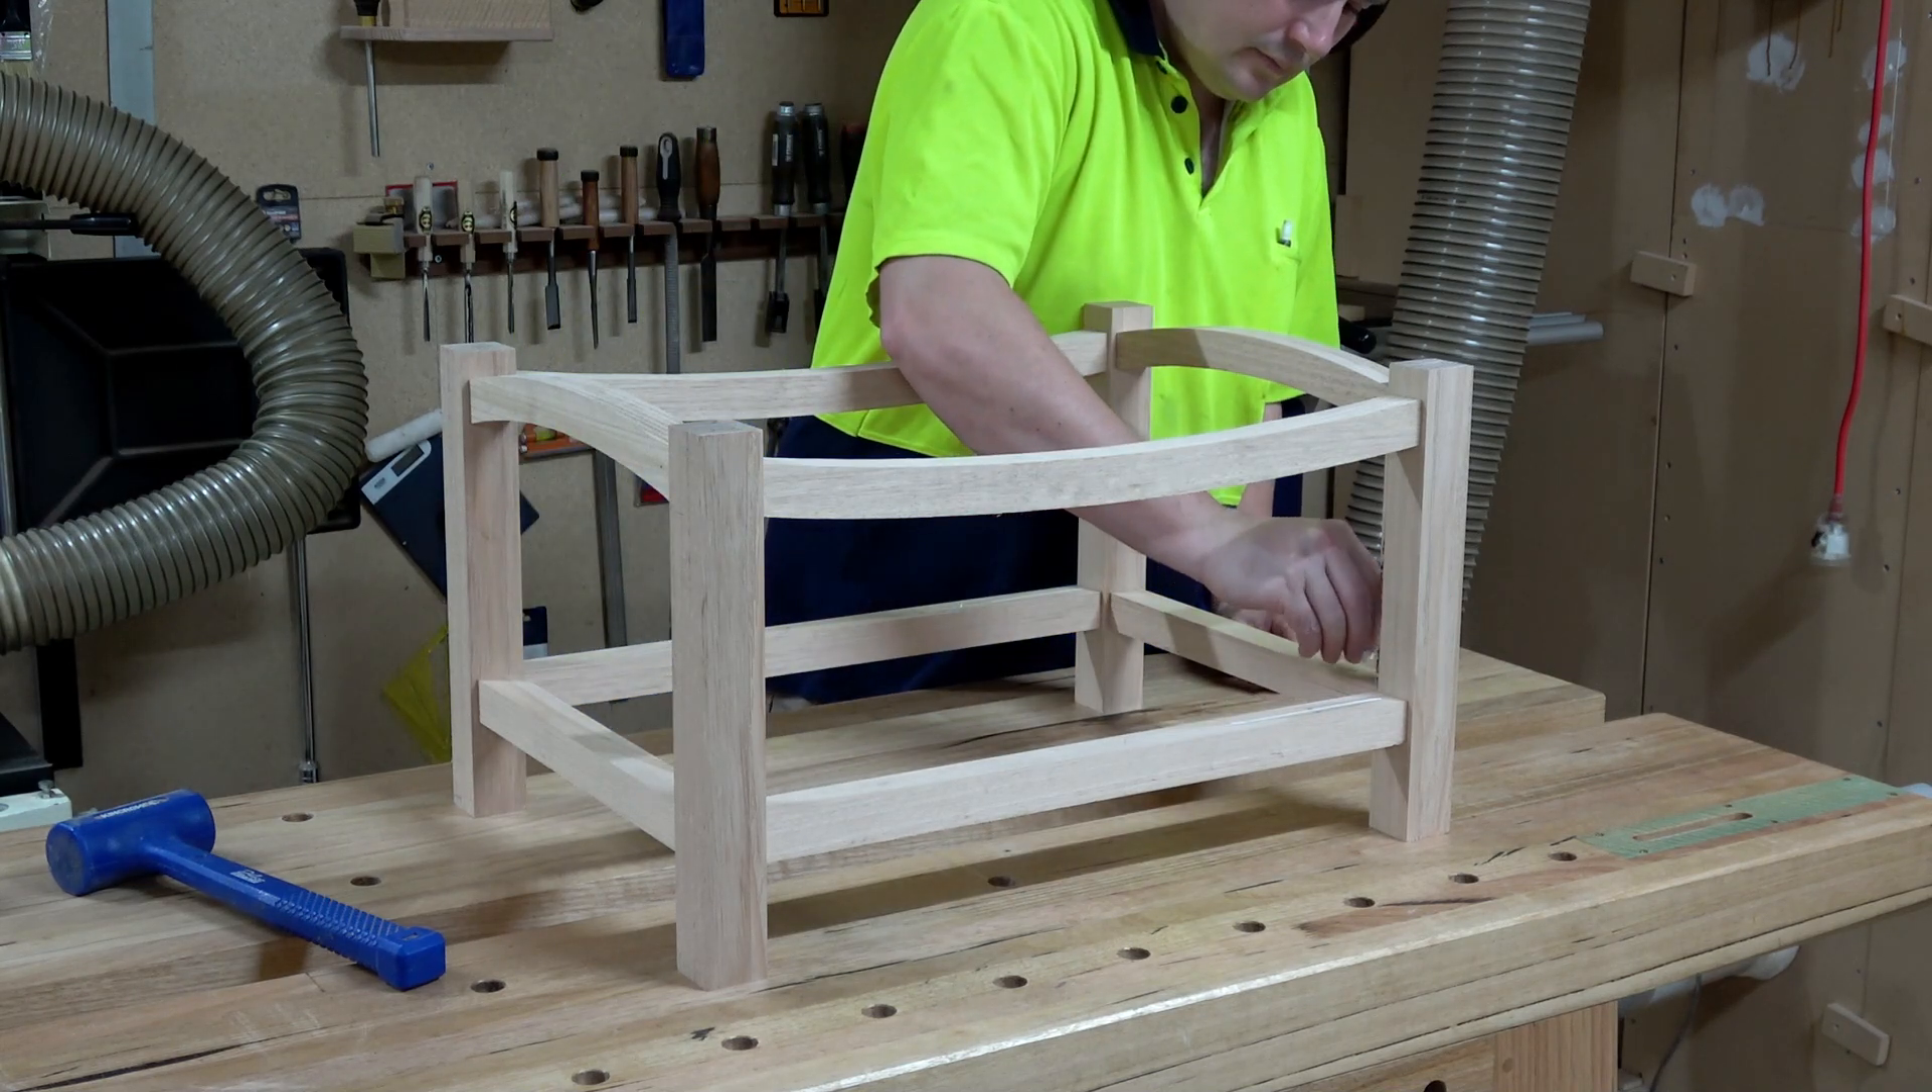So after a quick dry assembly we can see that the mortise and tenon work that we've just done has worked it's all successful.